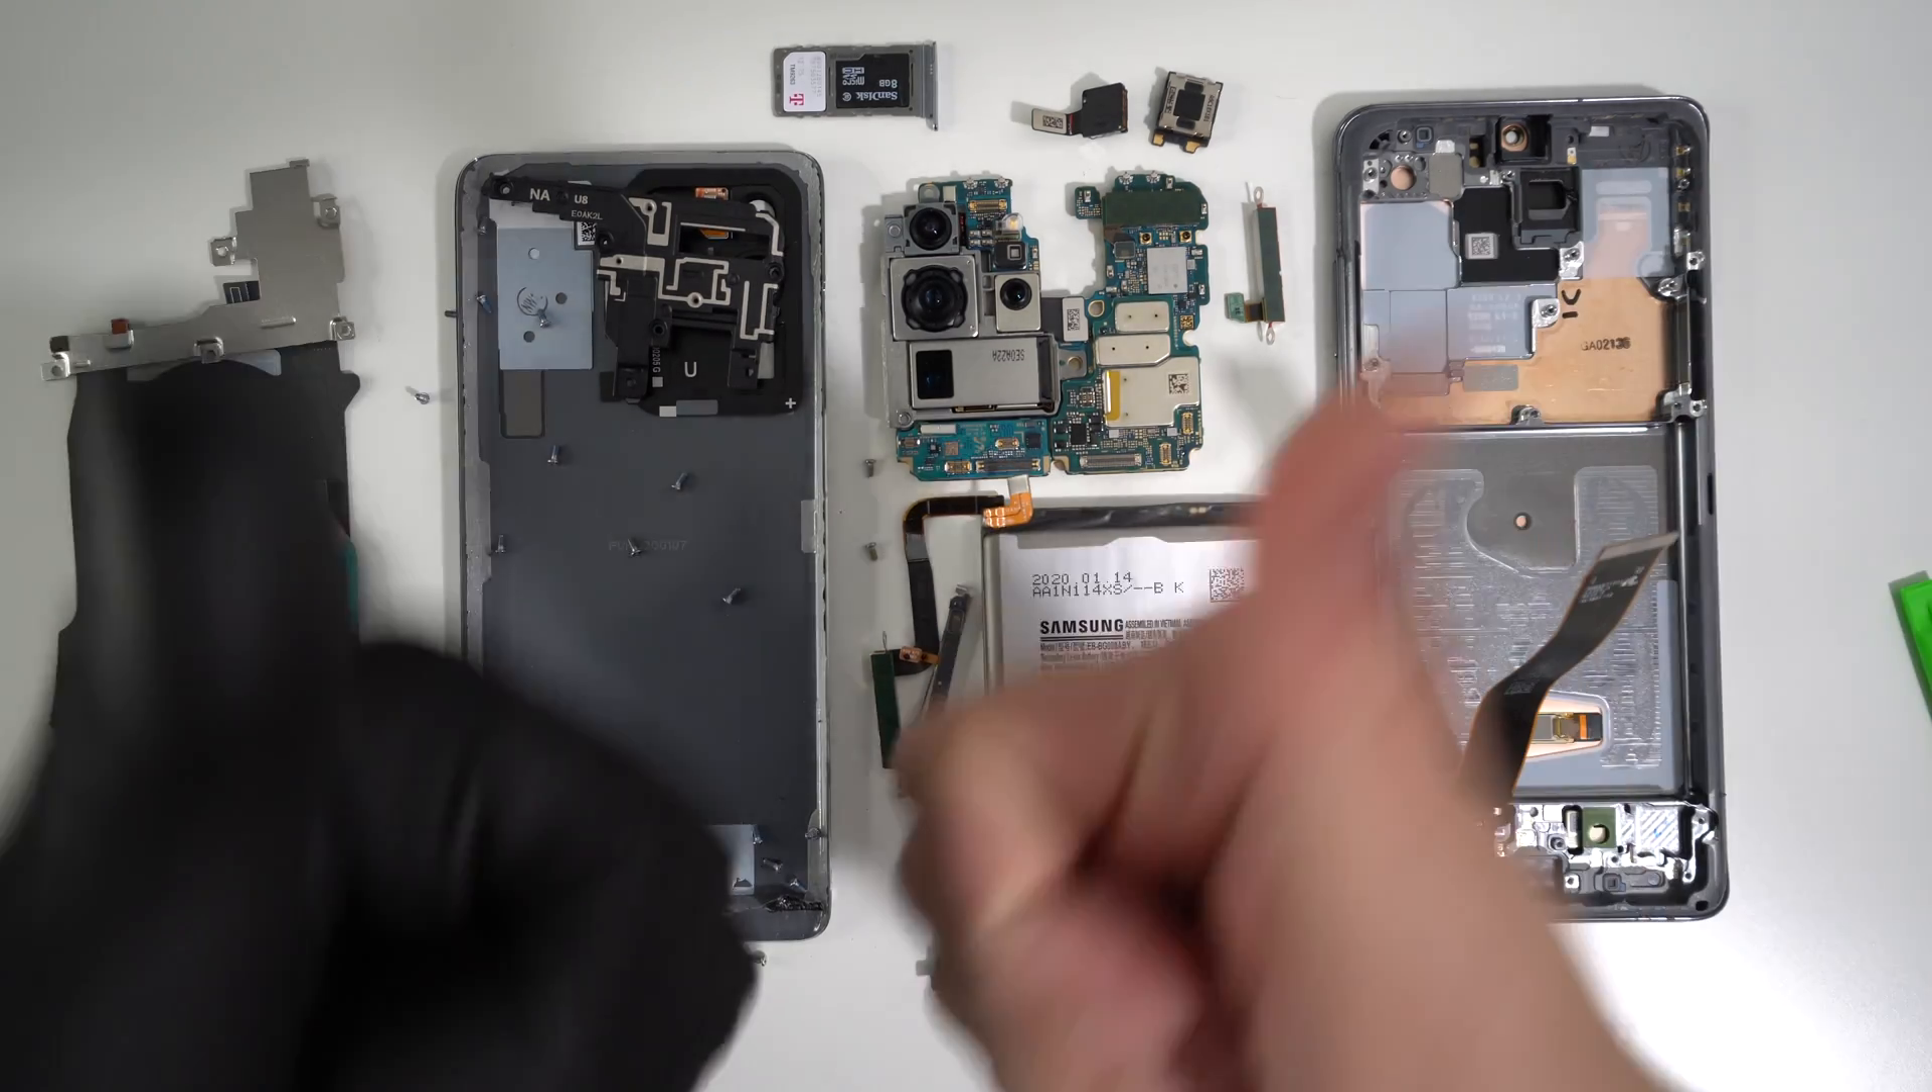The phone is completely taken apart.